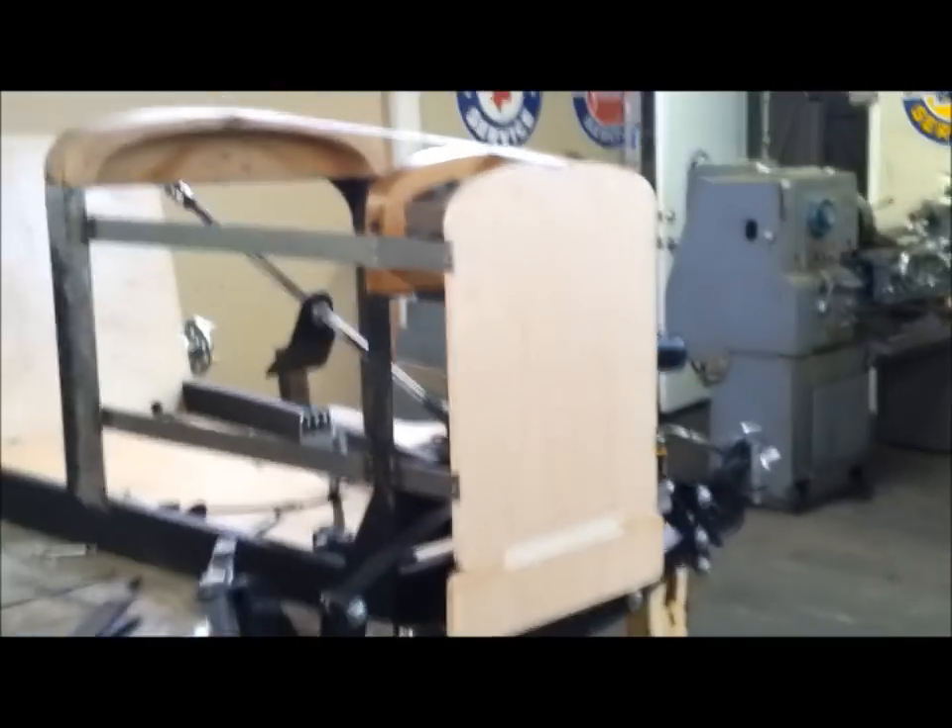I finished putting on the radiator piece of plywood here.